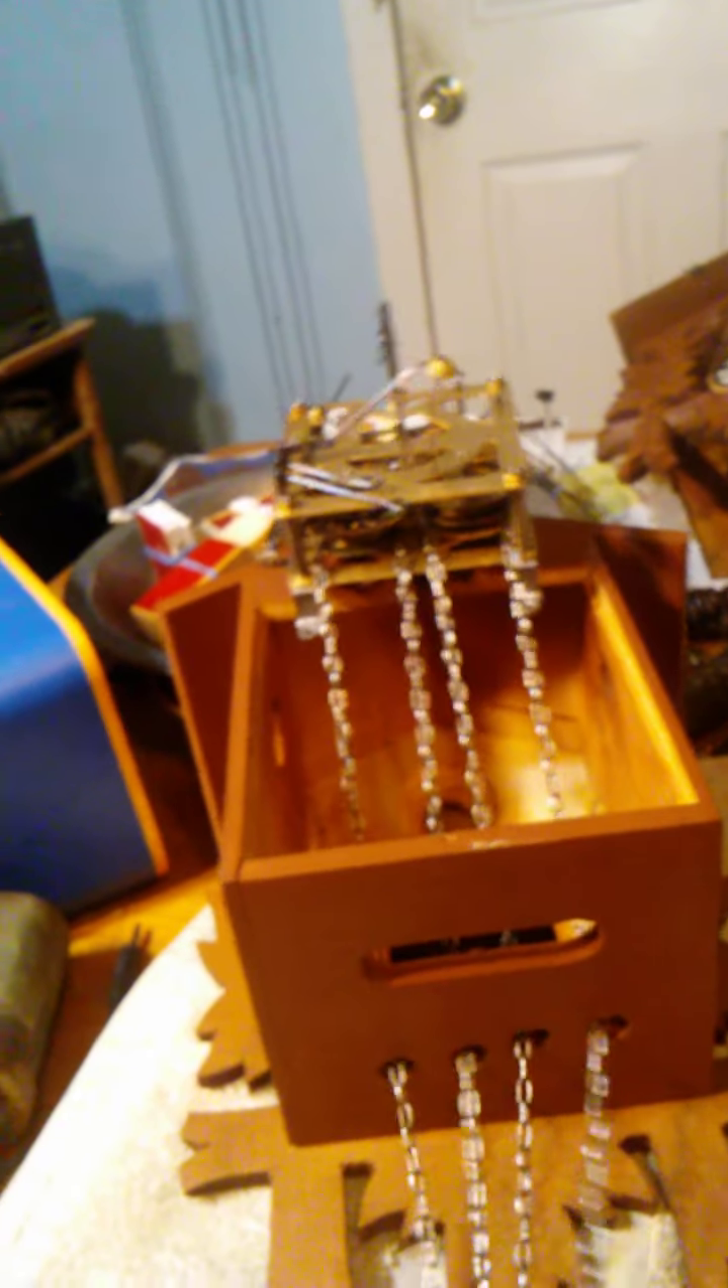Now I have all four chains in the holes.